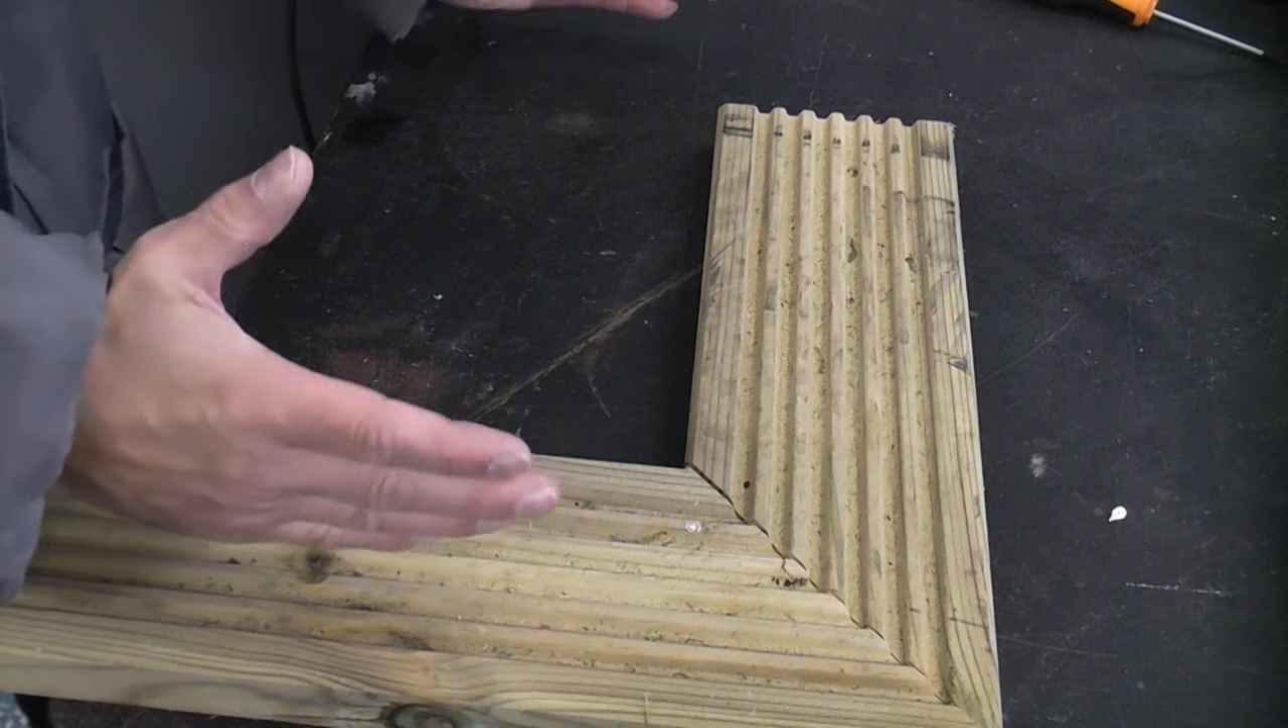Once you have cut the mitres you can see that they fit together perfectly but we need to reinforce the corner.